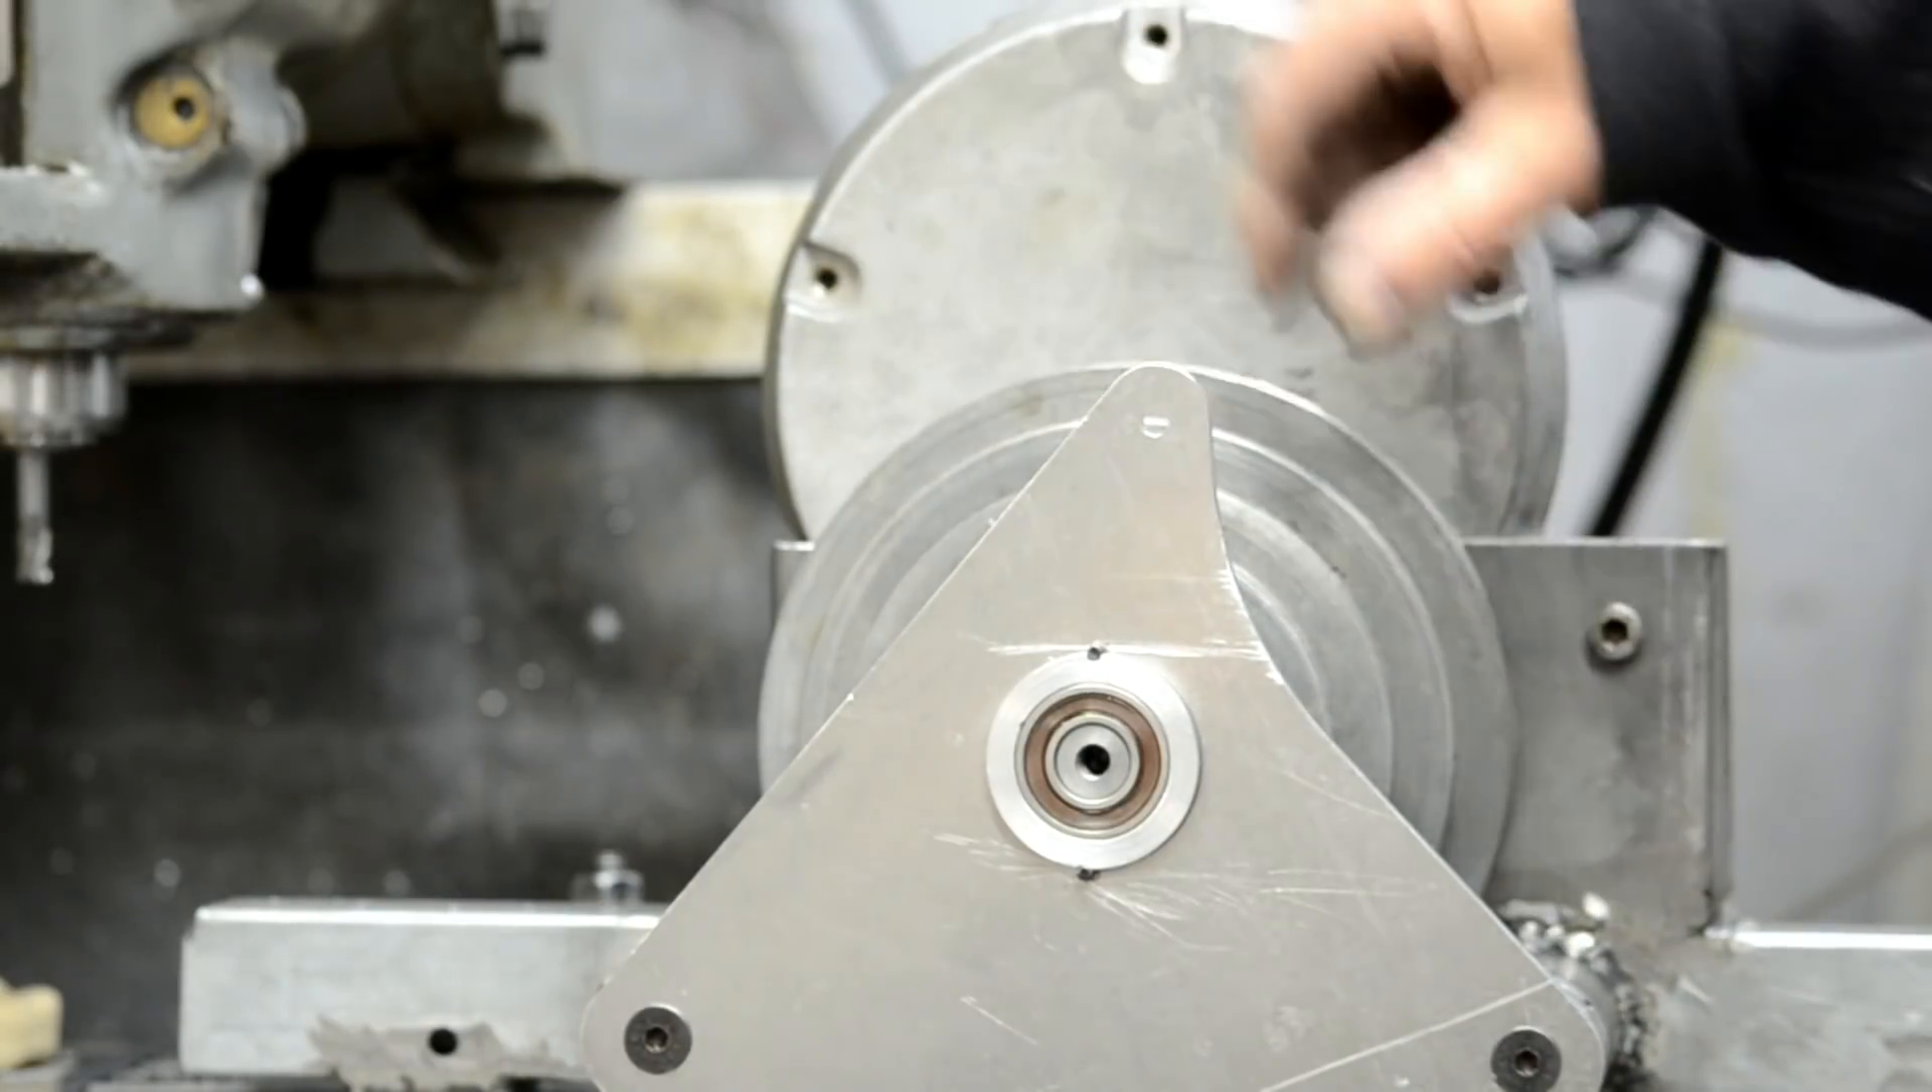The bearing bracket that we saw being made earlier has got the bearing fitted. It's bolted on over the shaft for the pulleys.